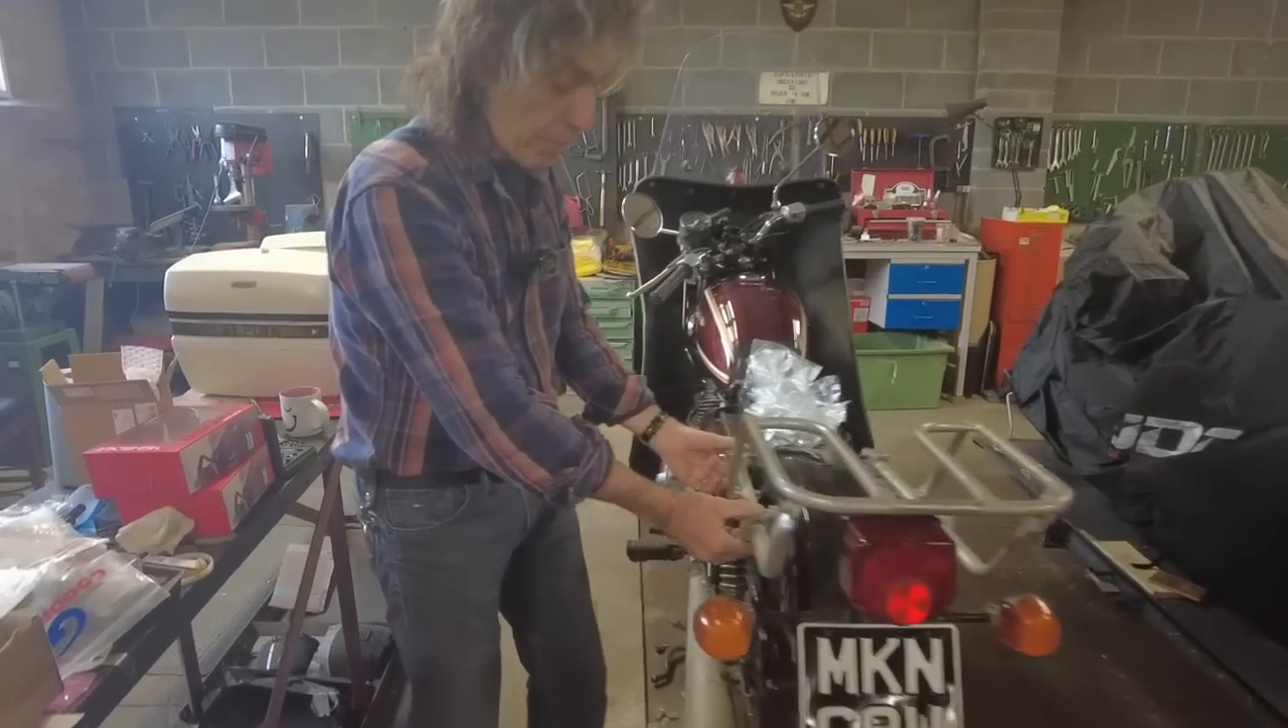But so look, the rack's on. We've done the welding, done the fitting.